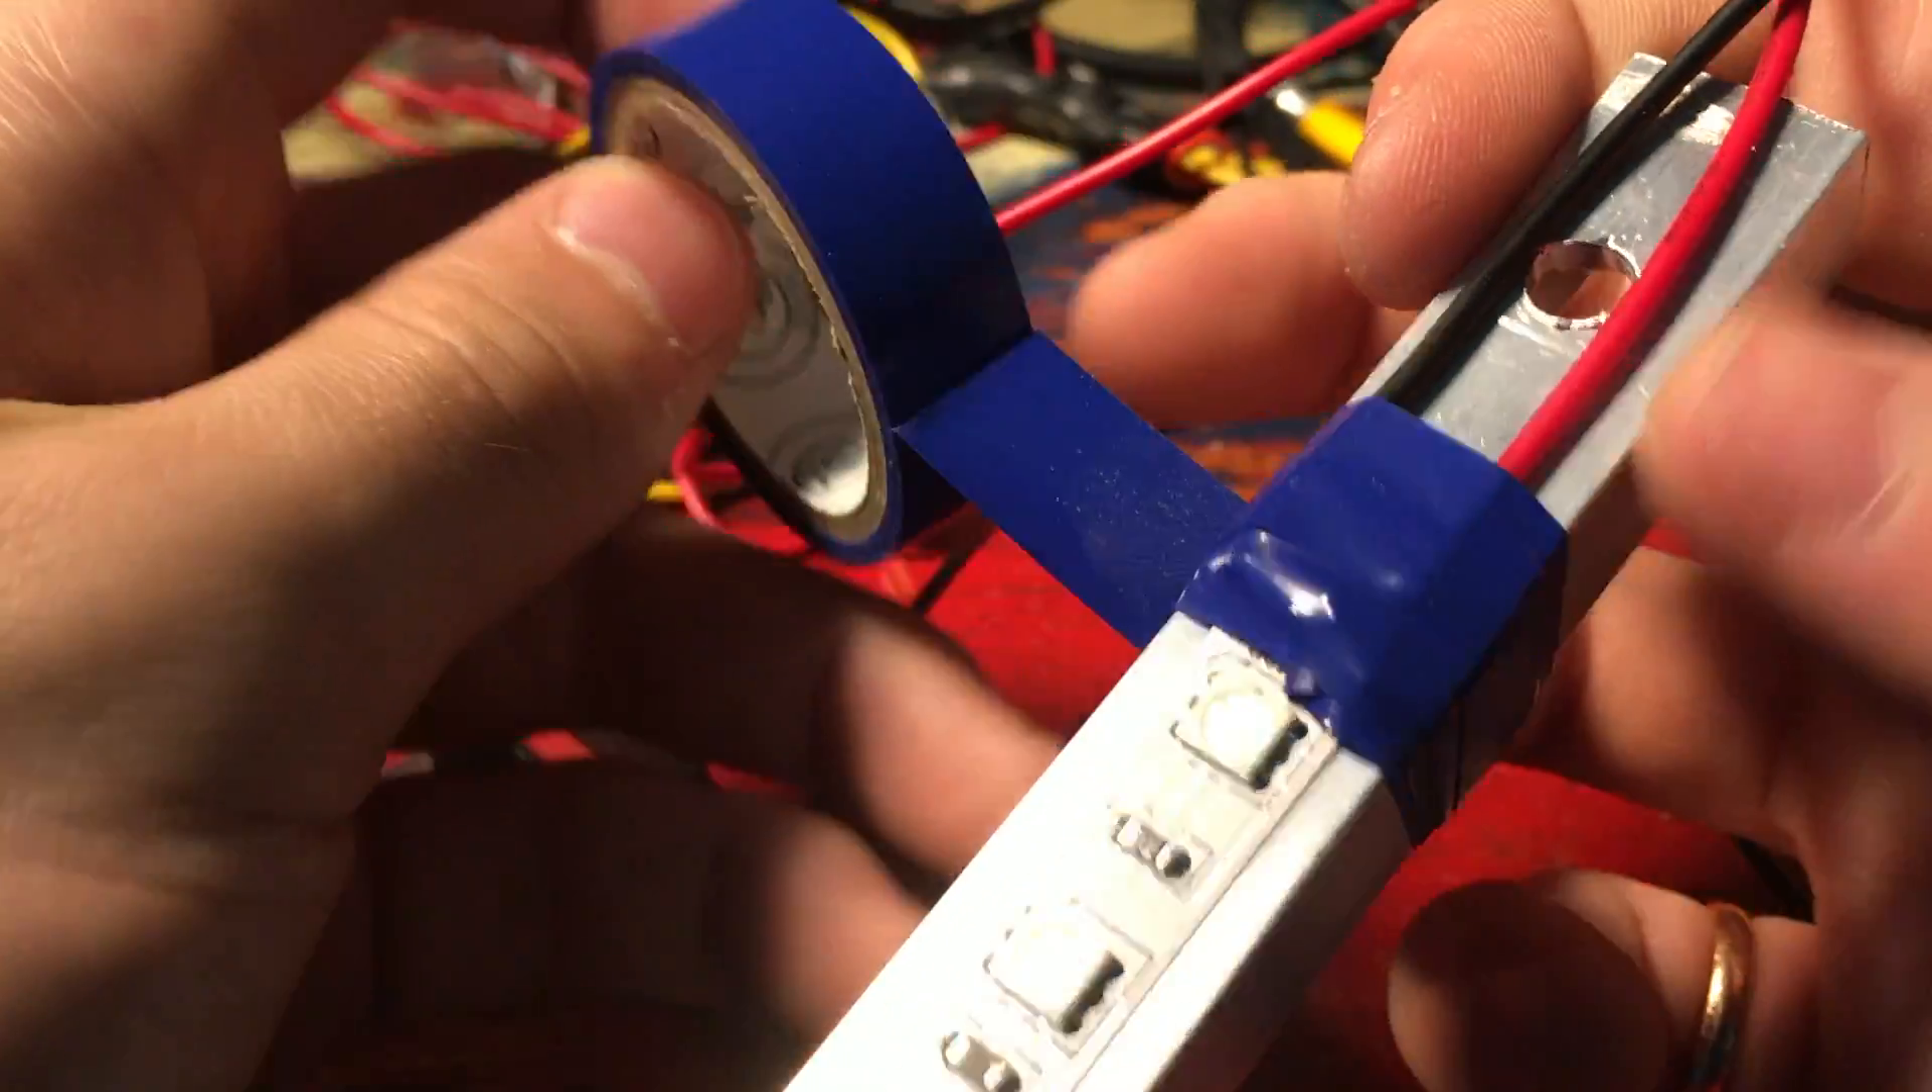I insulated the solder joint with some more electrical tape and the lights were basically done.